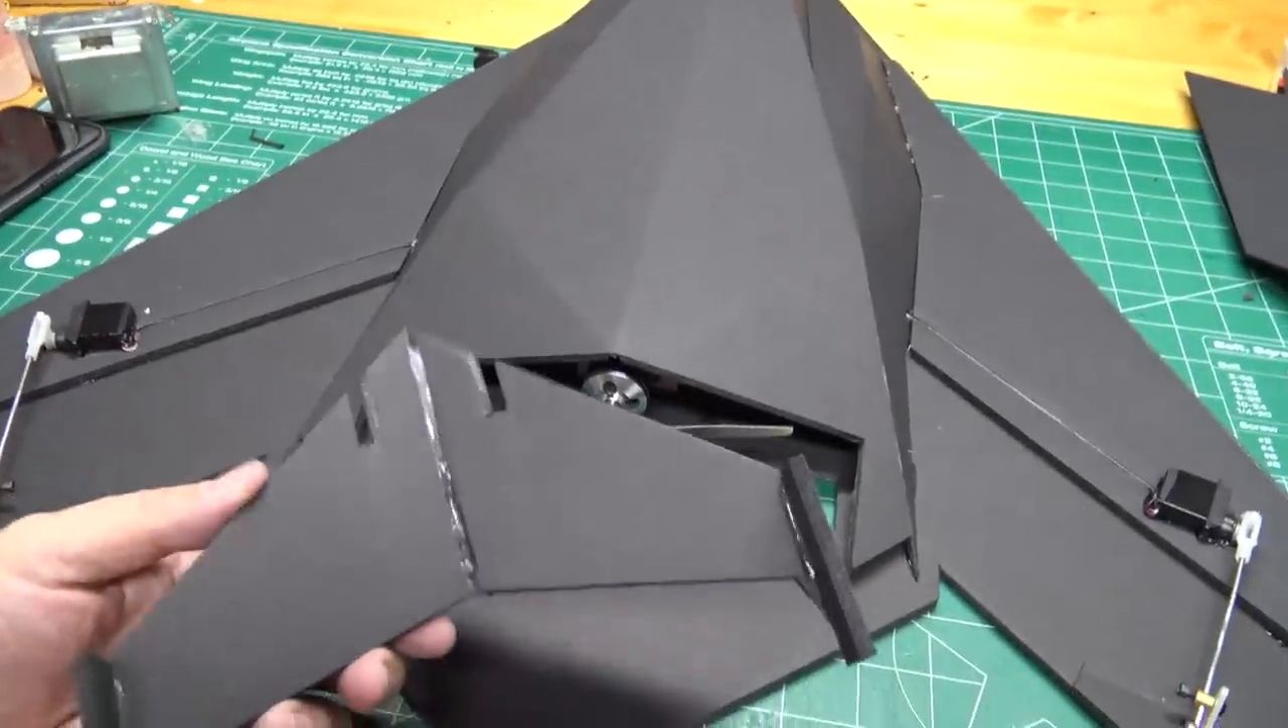We've got the top of the fuselage all glued down to the airplane.